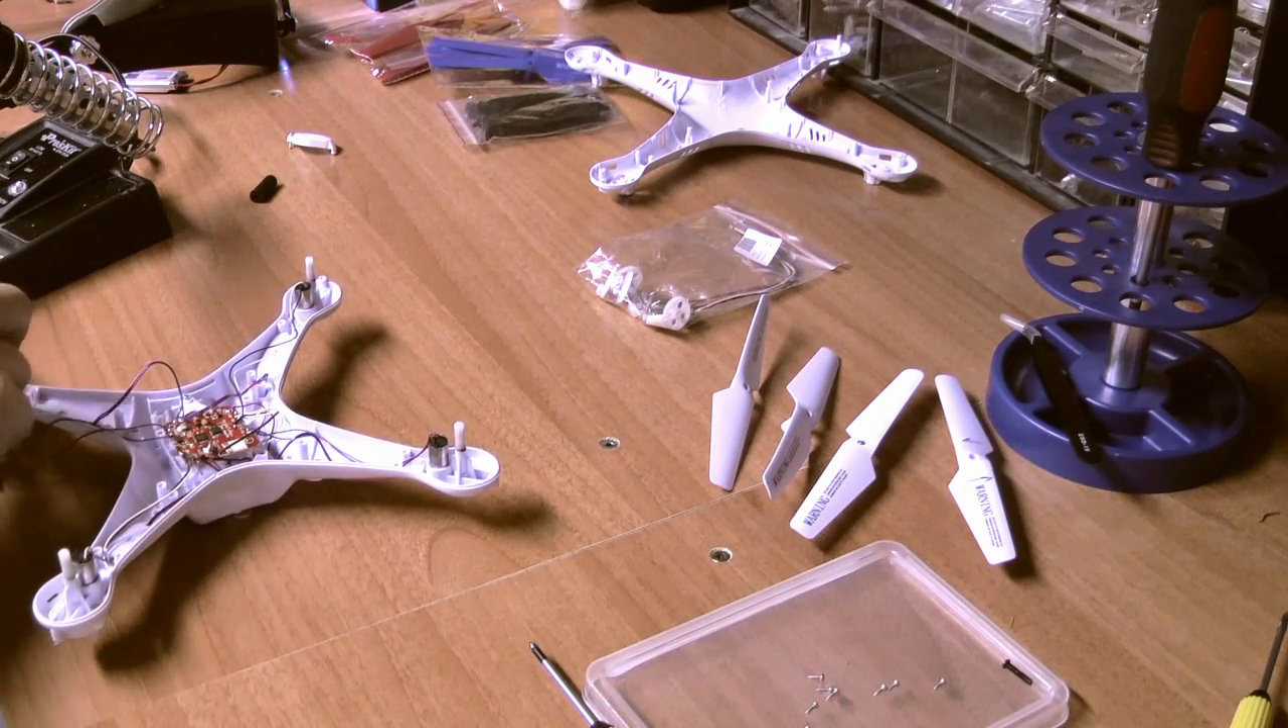Okay so the body is the top part of the body is removed and now let's remove the motor.